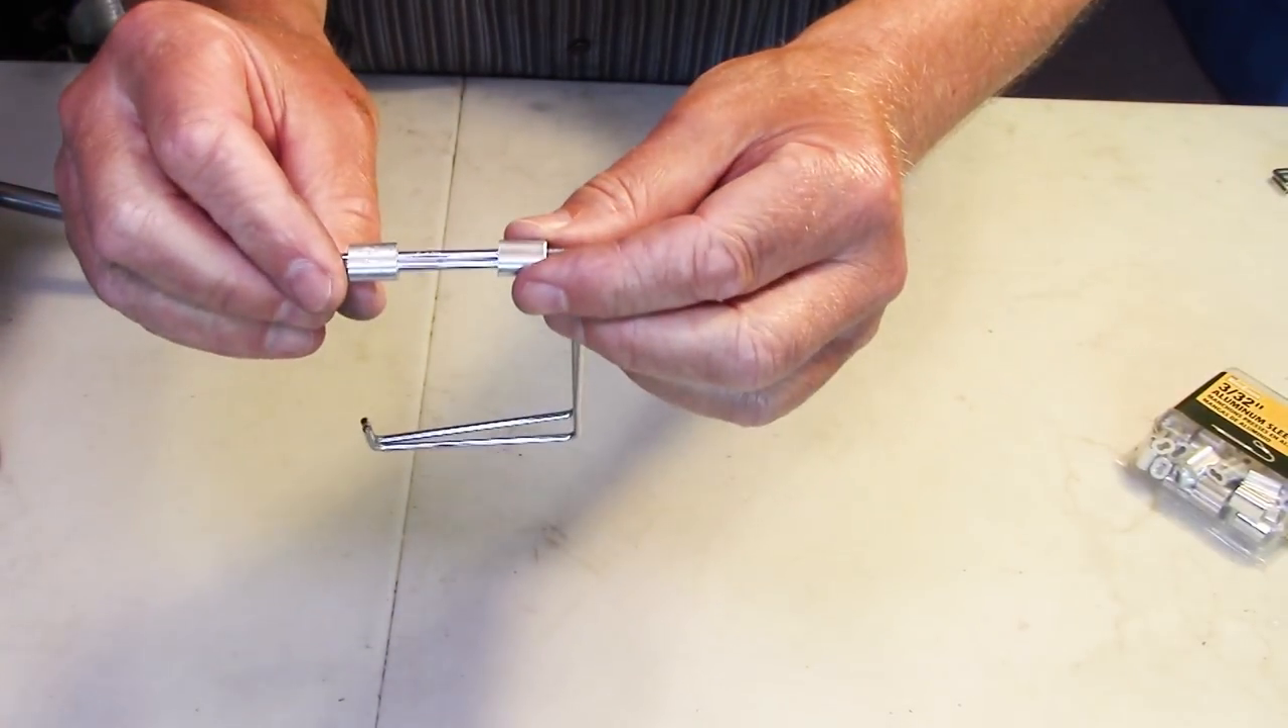All right so what i have done is i've taken the liberty of sliding the two aluminum sleeves onto one side of the pot stand.